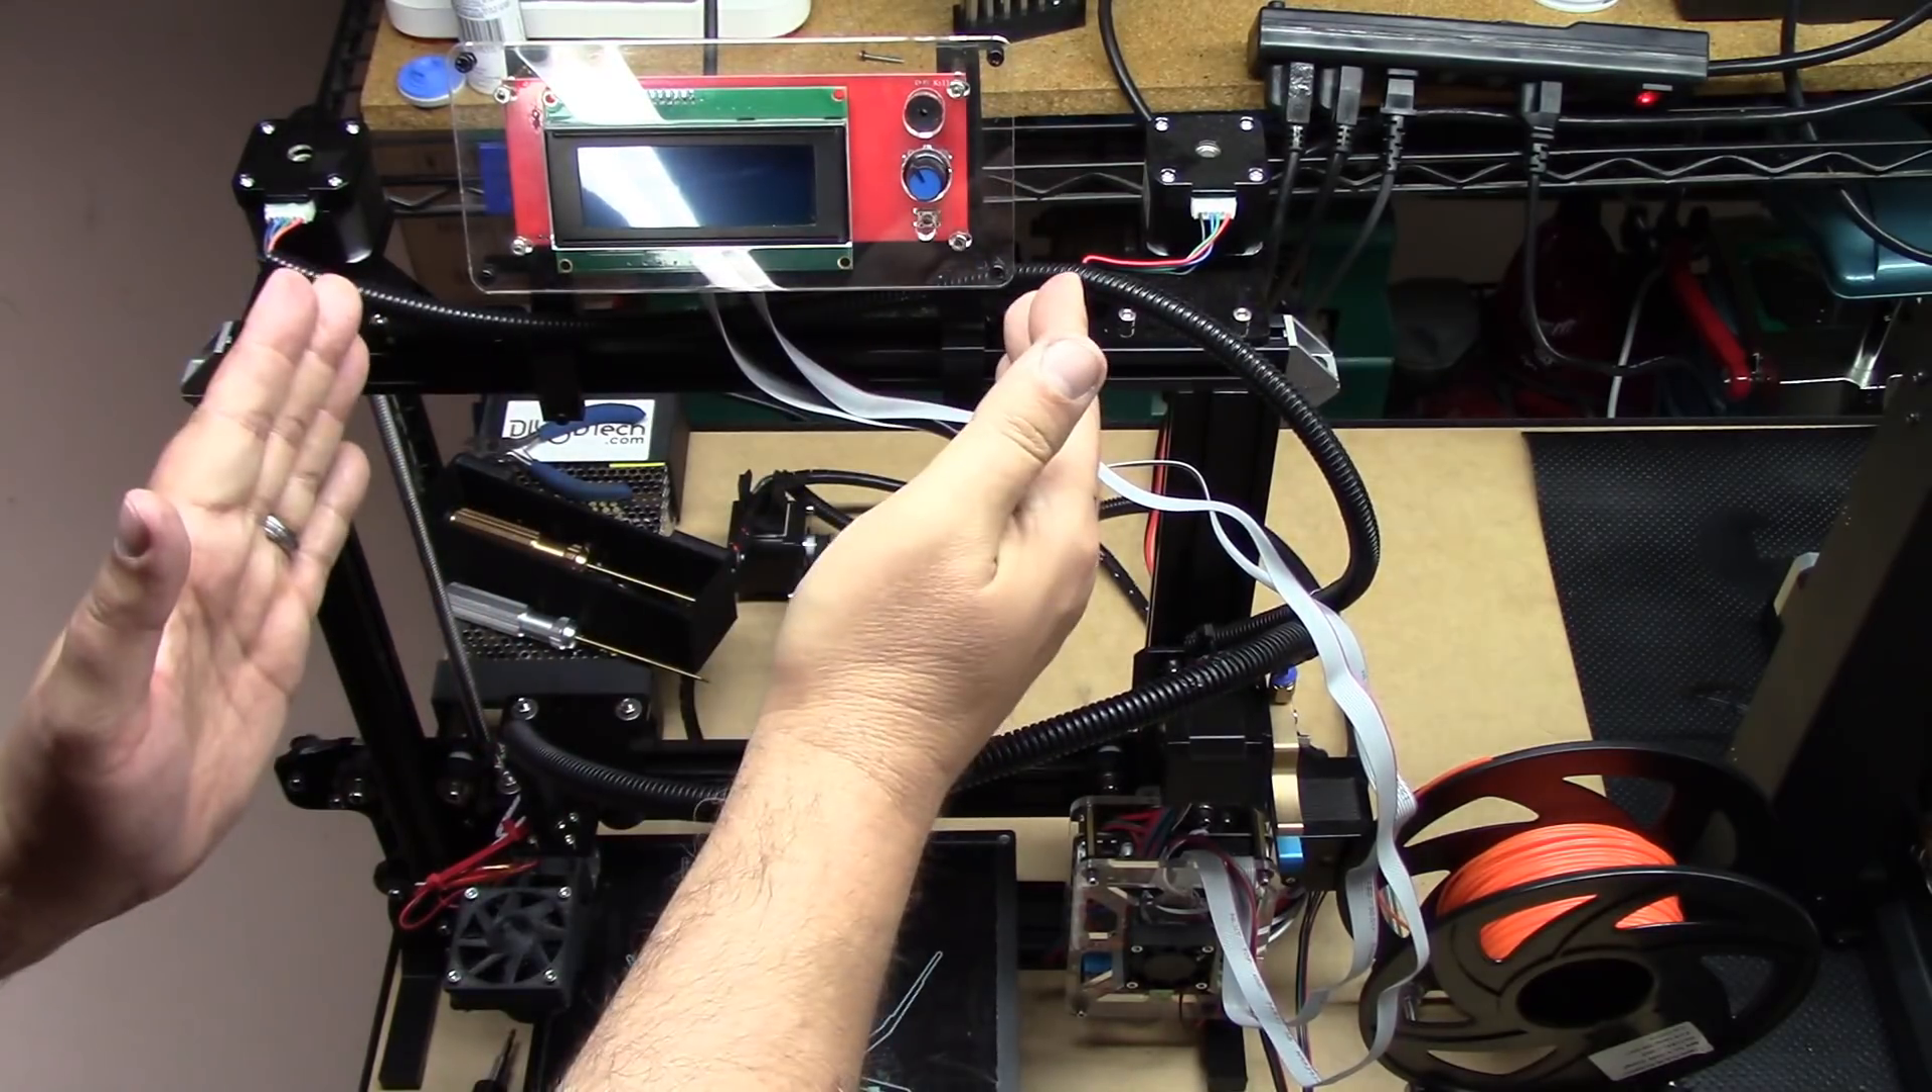Okay, so we've installed the control module up here at the top.